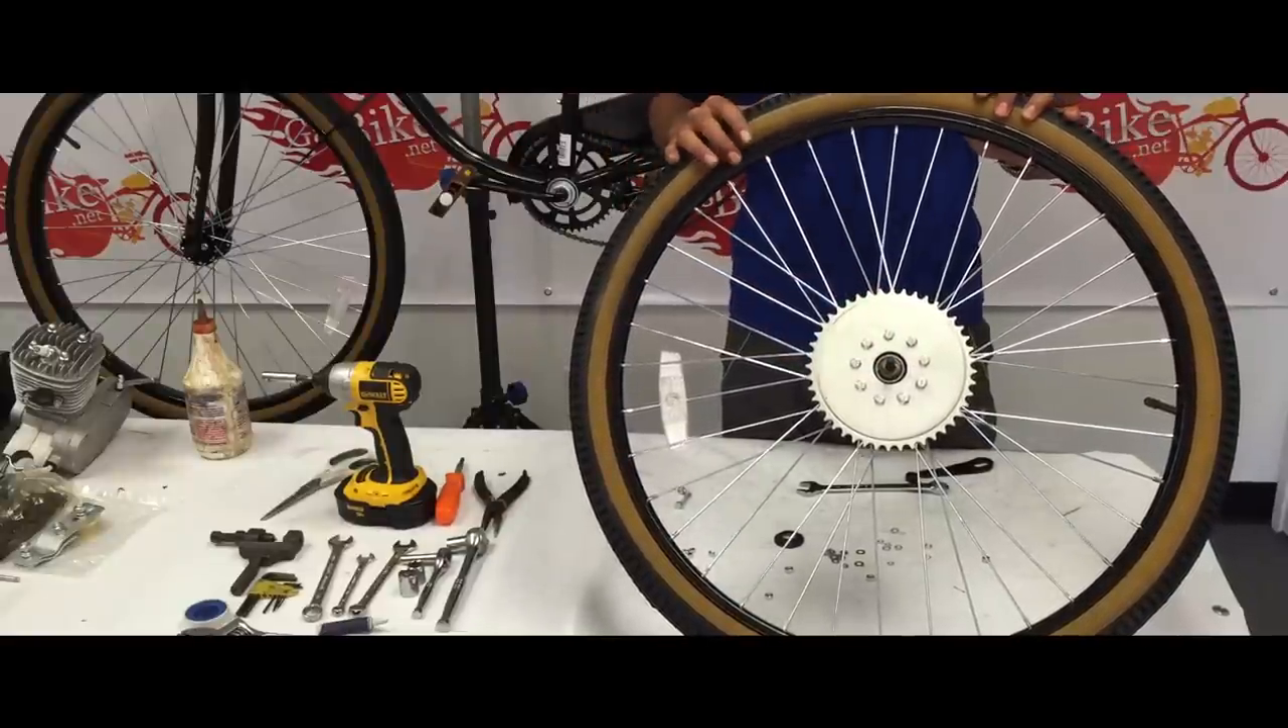Okay, as you can see, we put the rear sprocket on, and it's perfectly in the center of the axle.